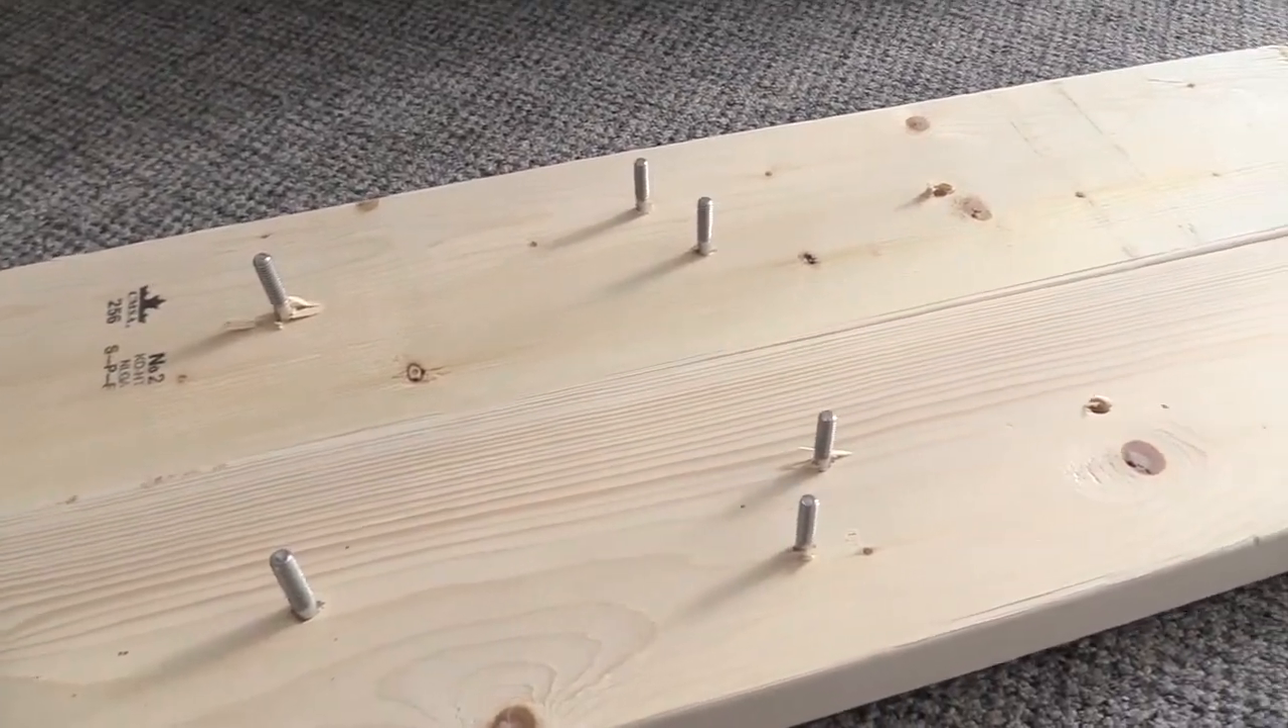I managed to drill all the holes on the main beams and I put all the chassis bolts through the beams the wood beams.